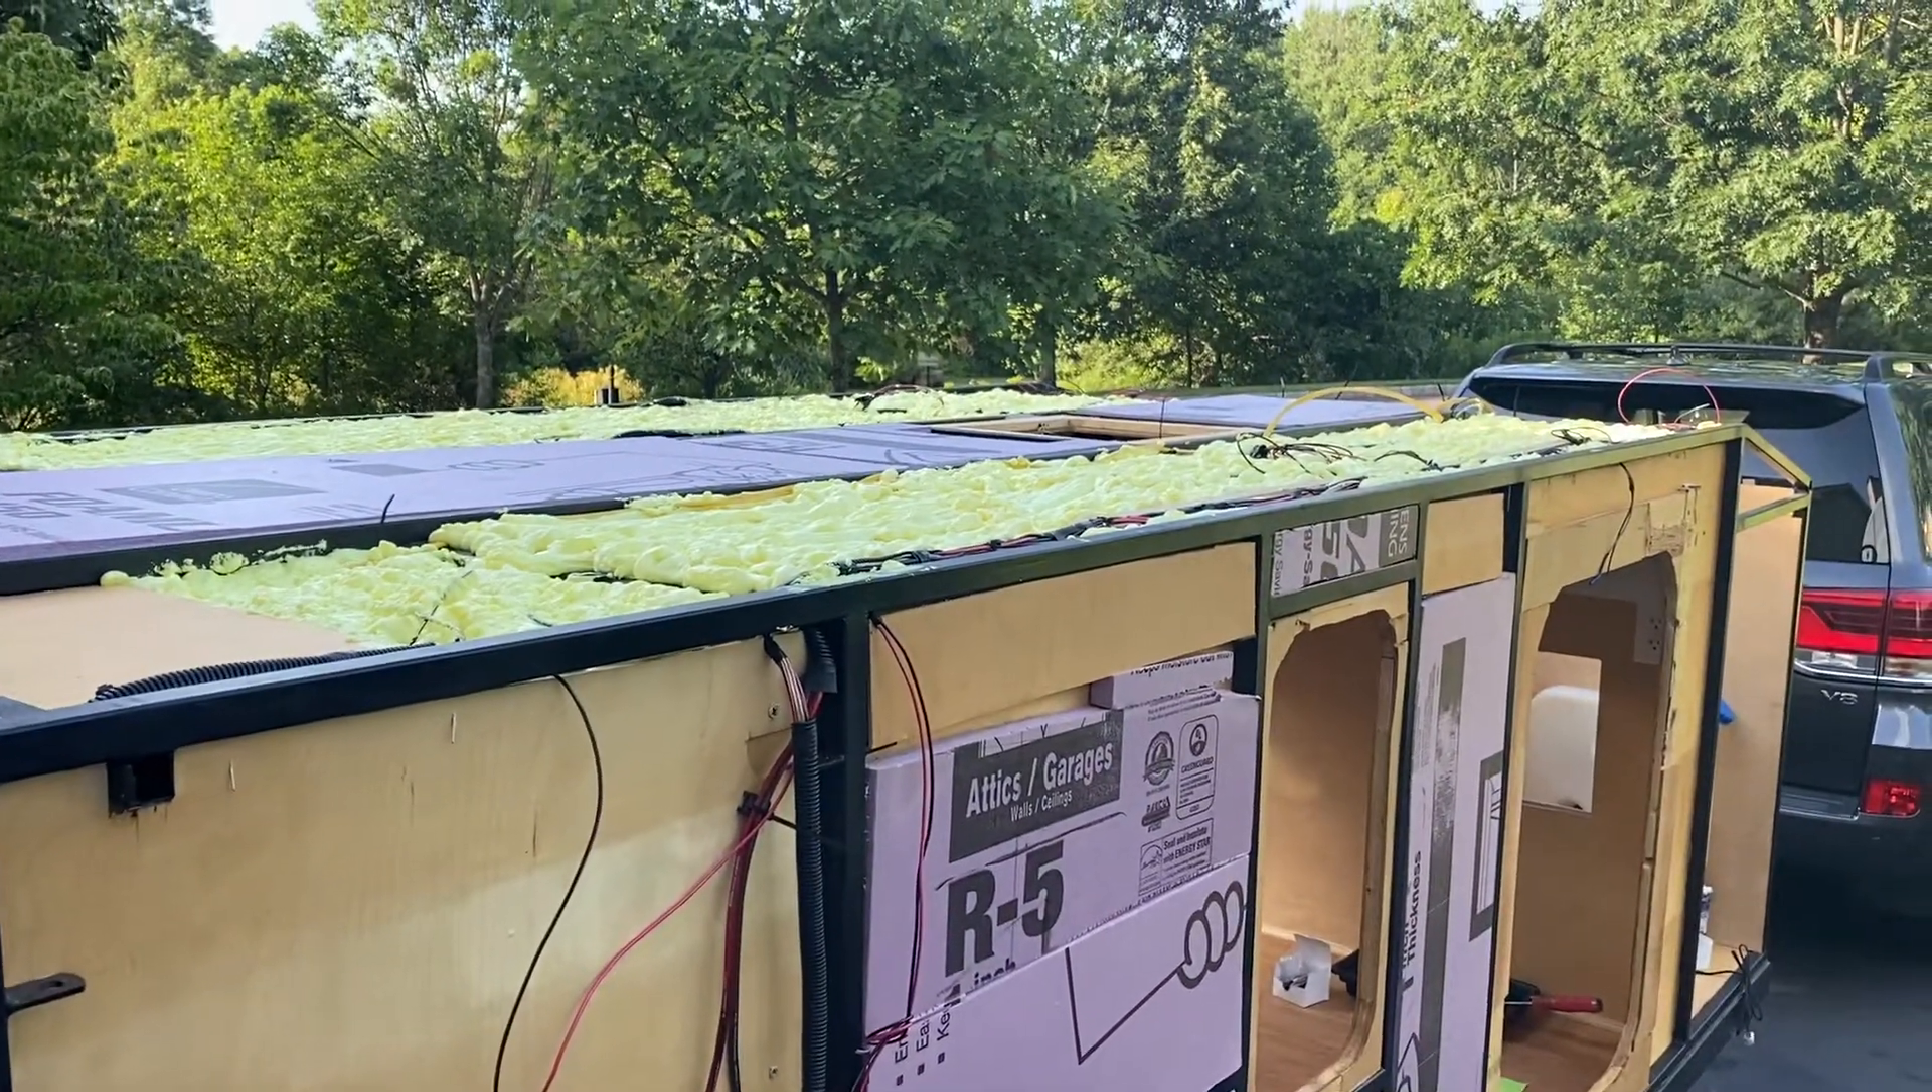Oh, and then I ran, I put insulation board on the top middle, but because I had all the wires and everything else, I put foam insulation on the top.